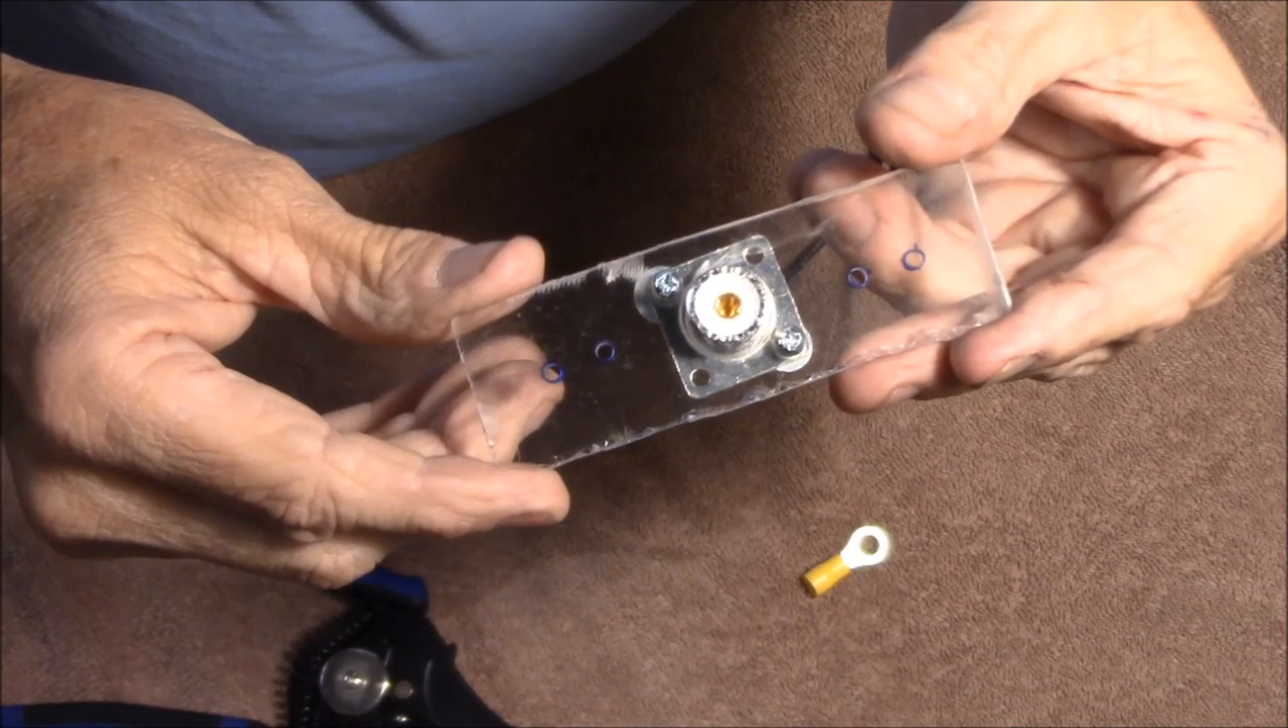Let's put some mounting screws in there. I have the SO239 connector mounted onto the piece of plexiglass here.